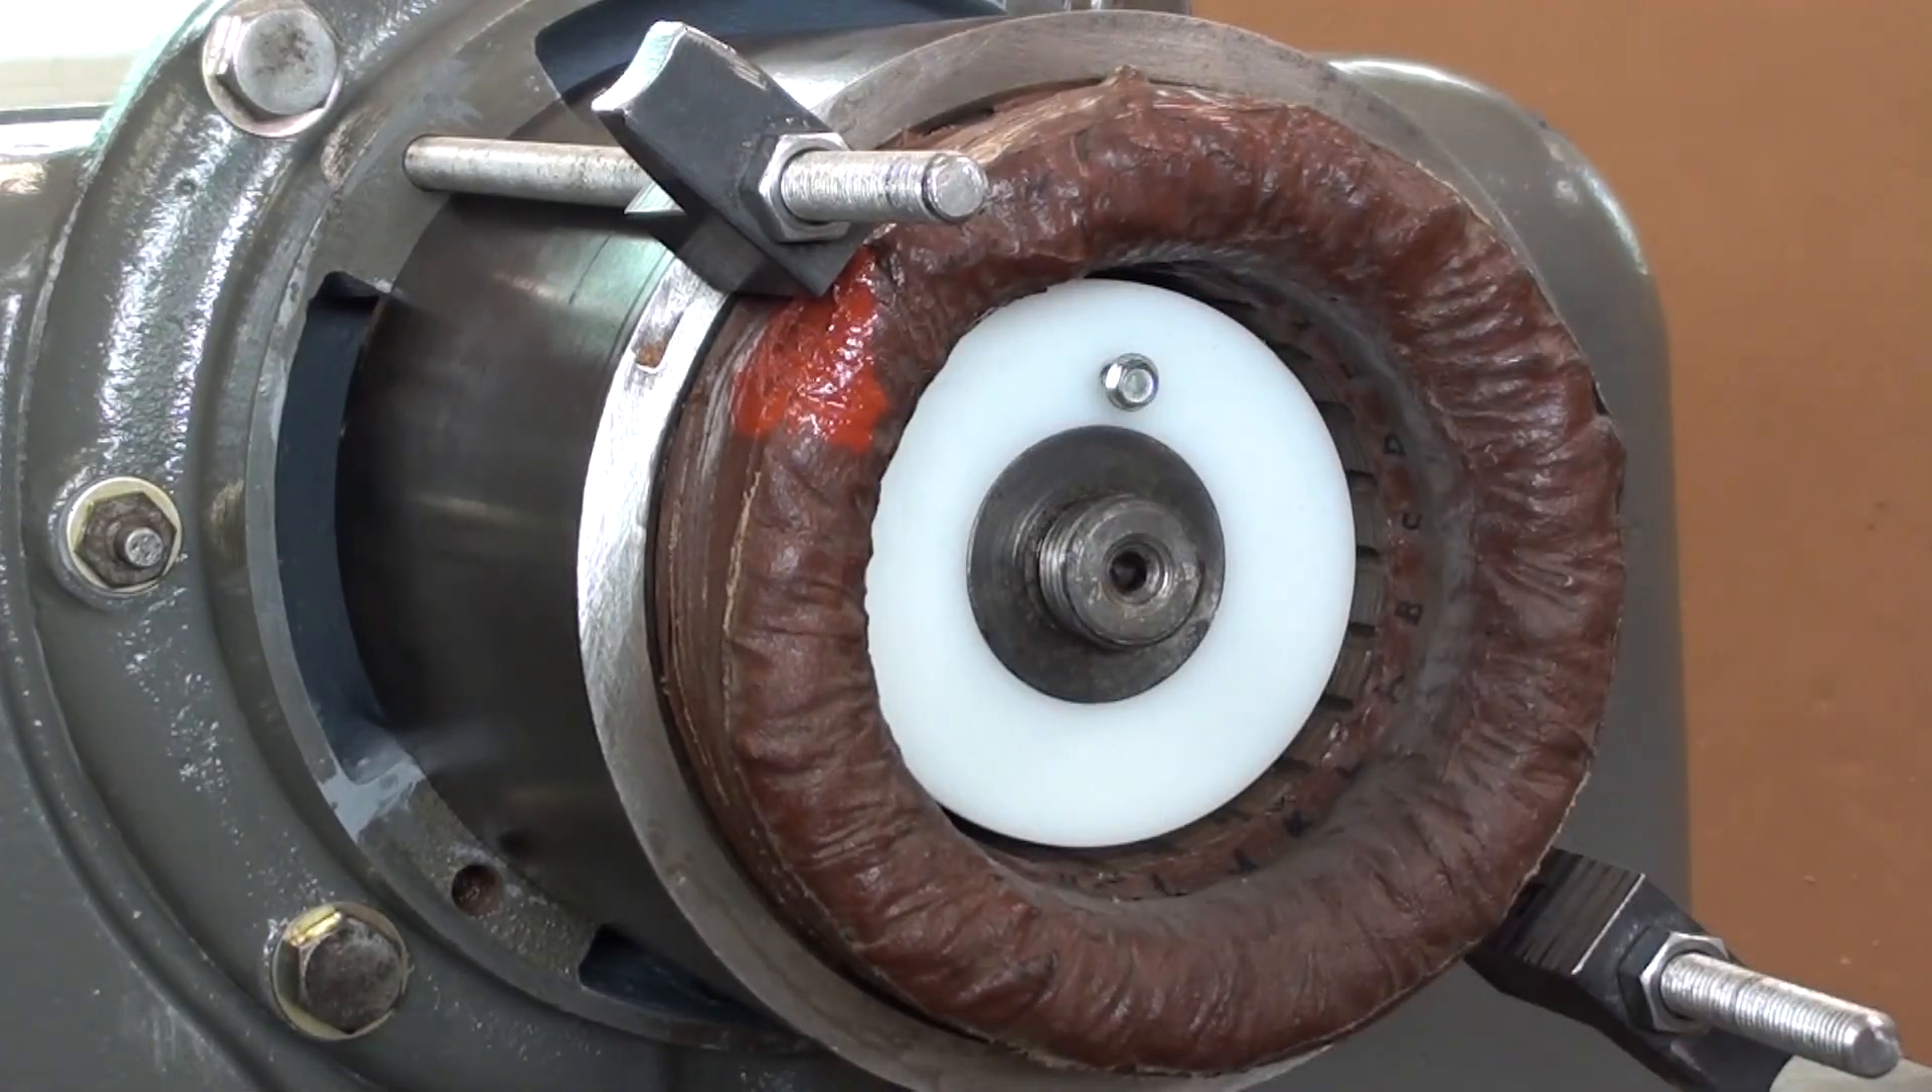This is a high -density polyethylene disc that I machine and it fits on the end of the spindle.